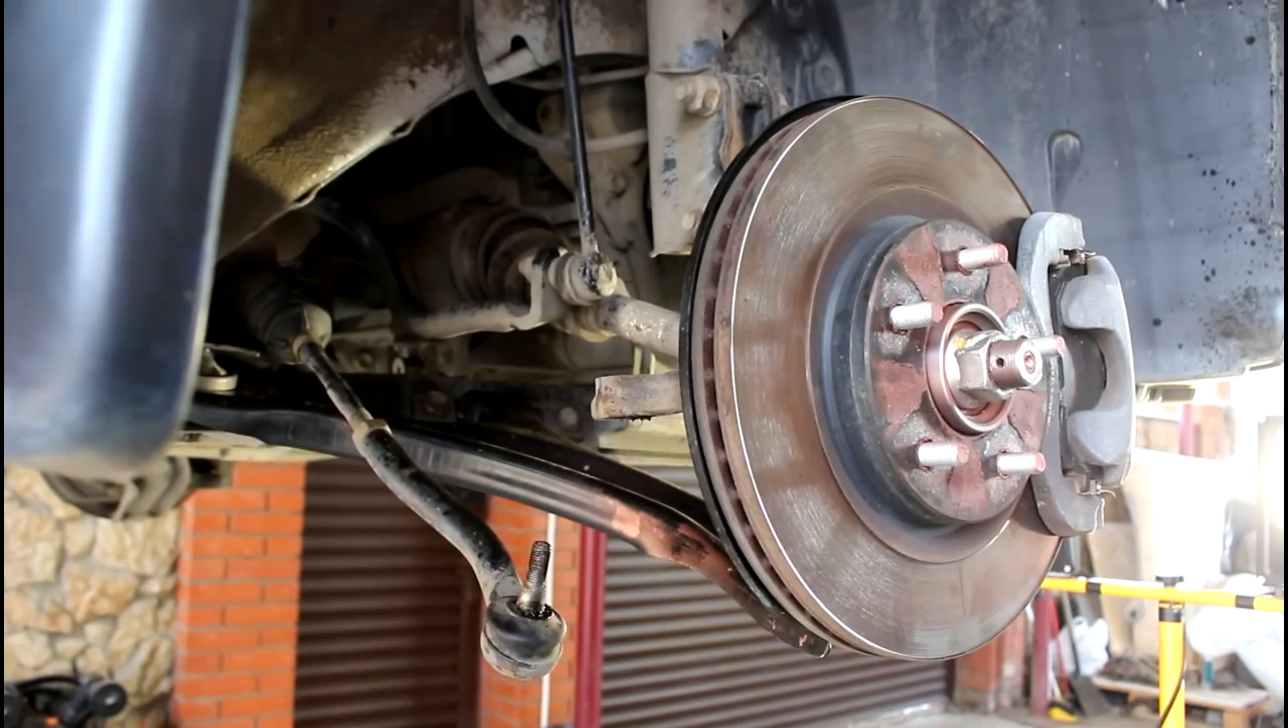Рулевой наконечник Кстати пока не поставил.